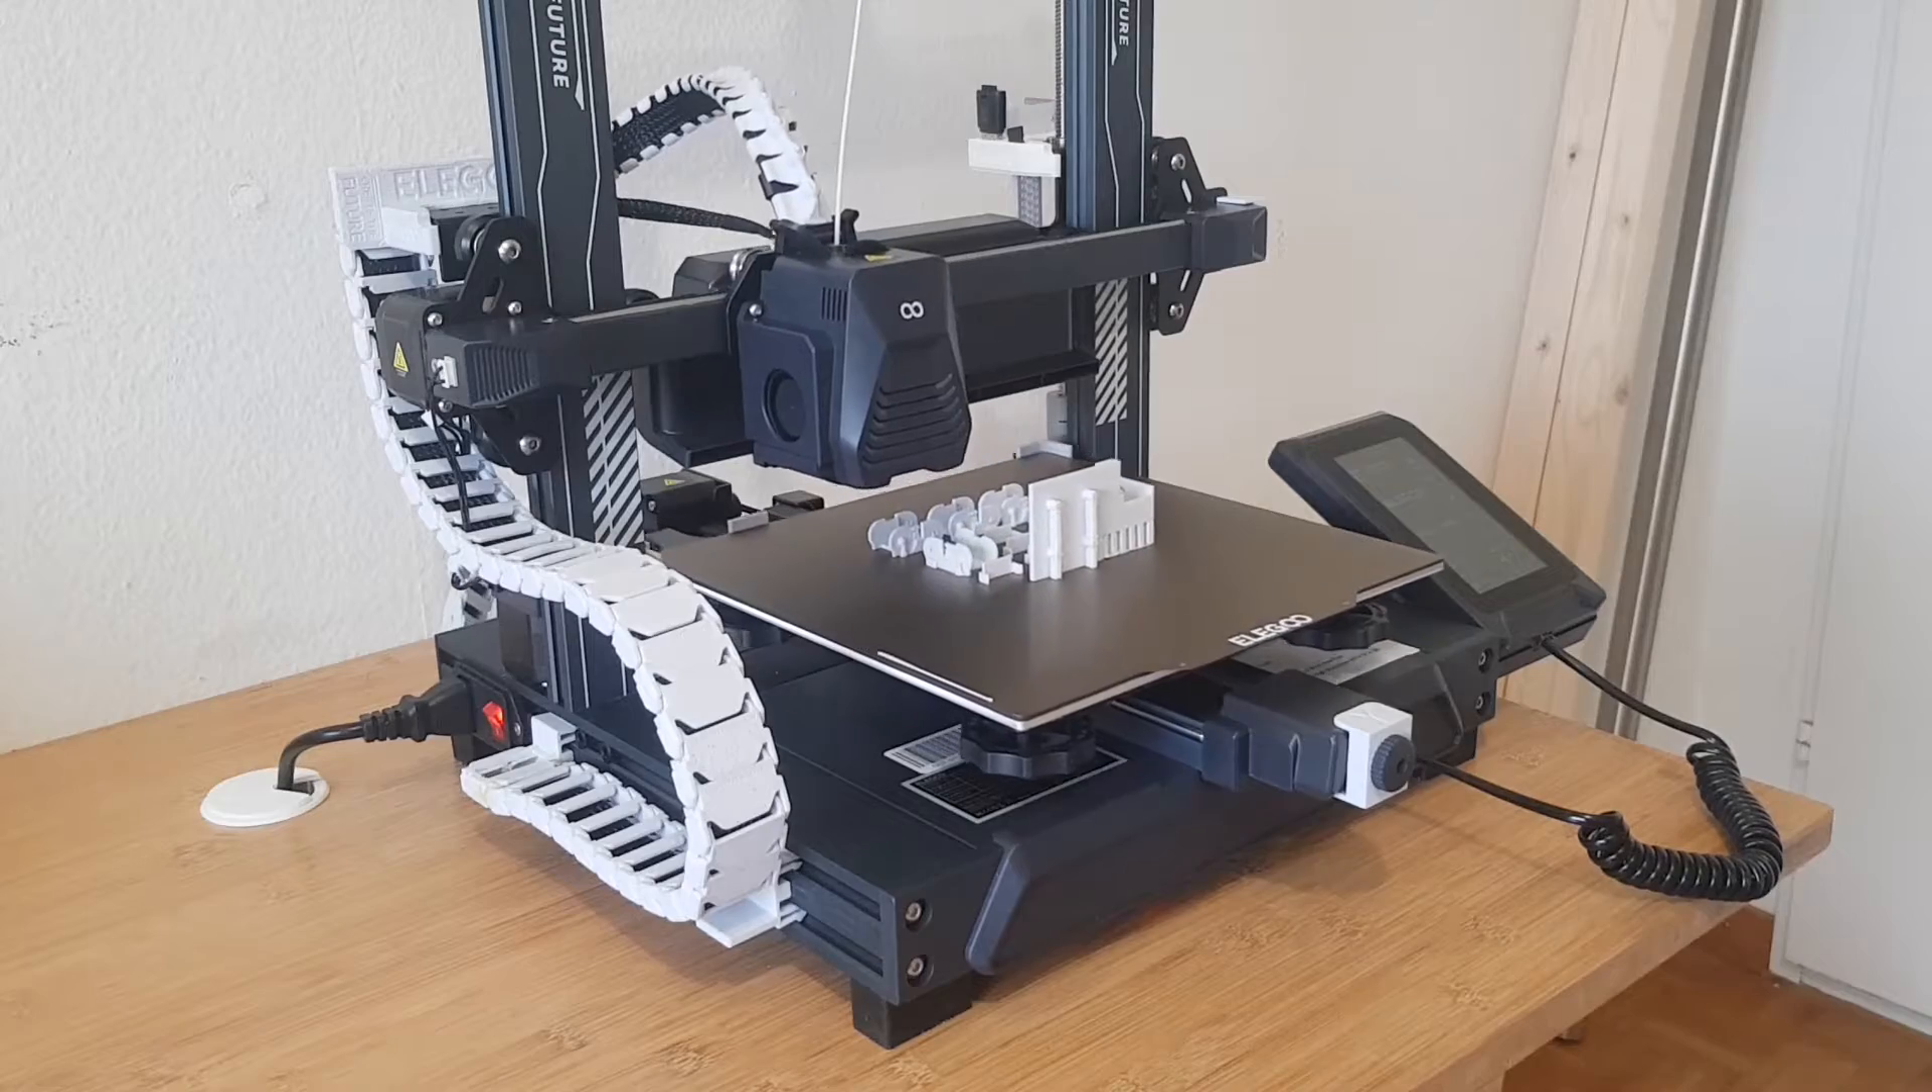Although the chain is made for the Neptune 3, it also fits my Neptune 4.